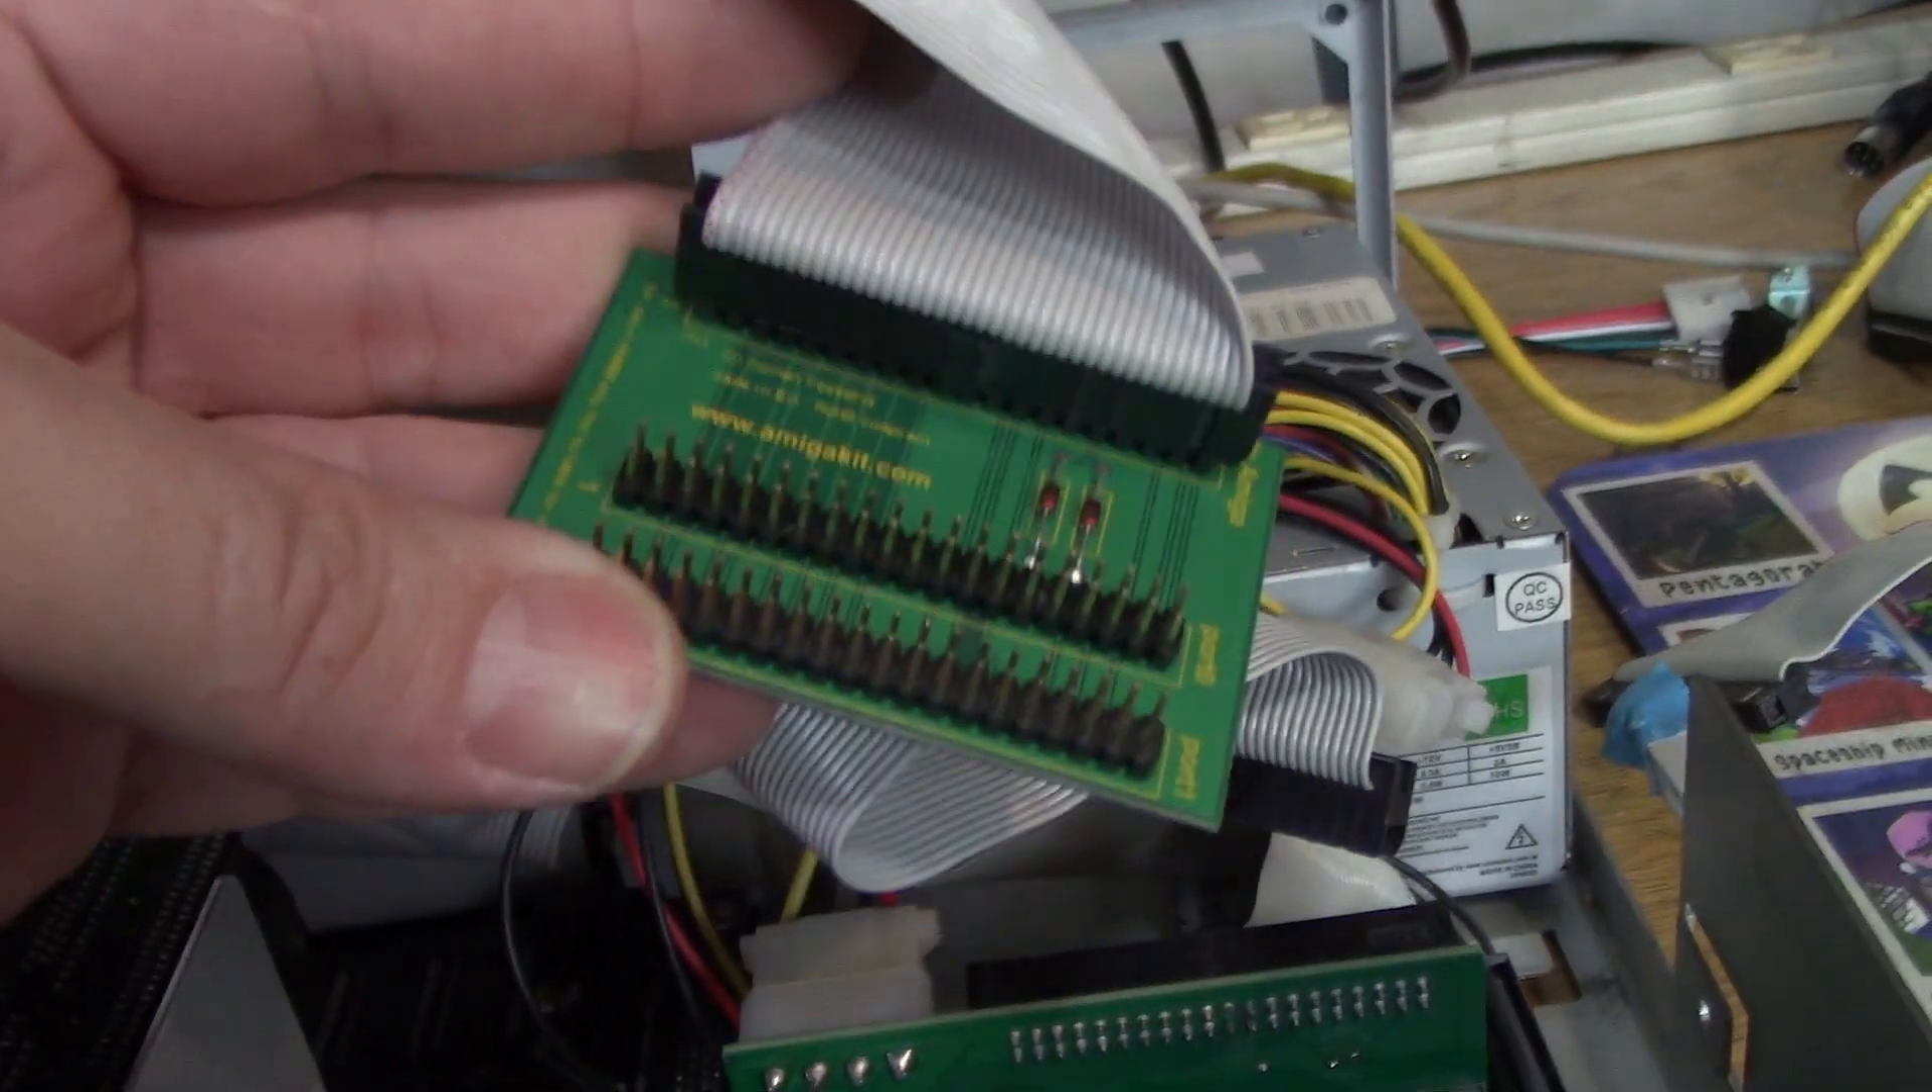So, I've got my IDE cable connected to the adapter now.